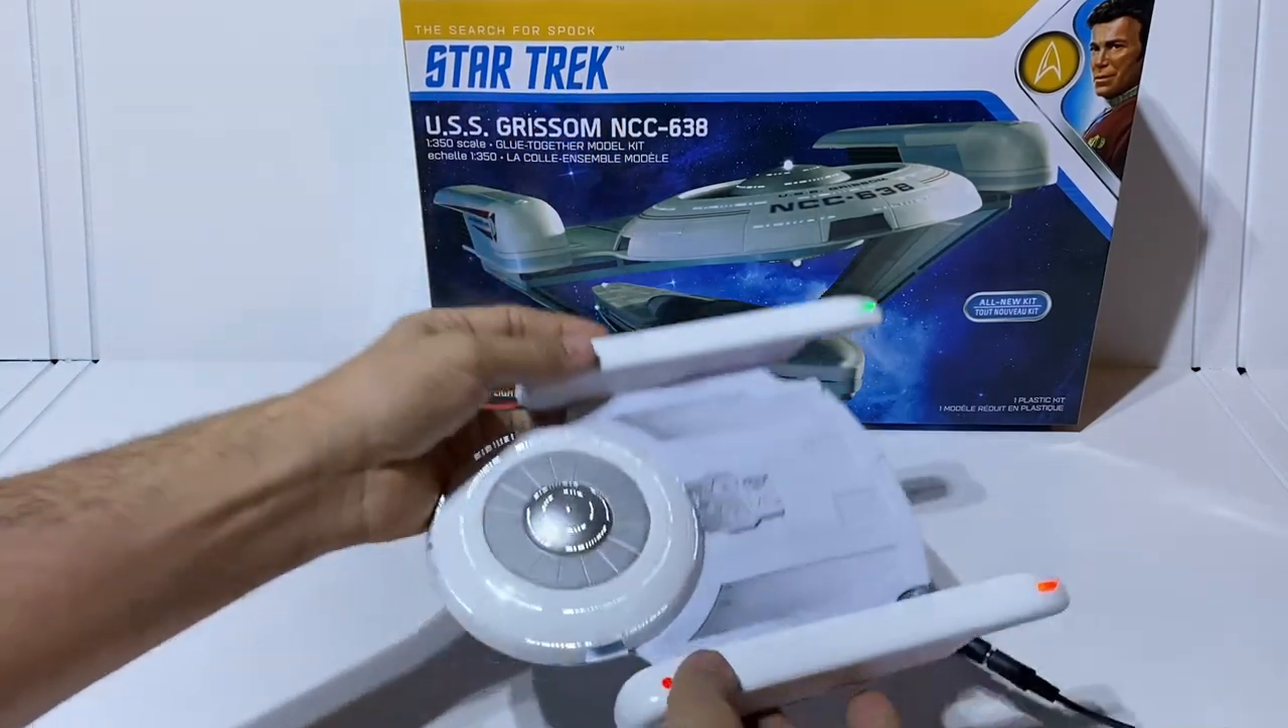I've built the dome, the platform, and the nacelles, and we put lights in it.